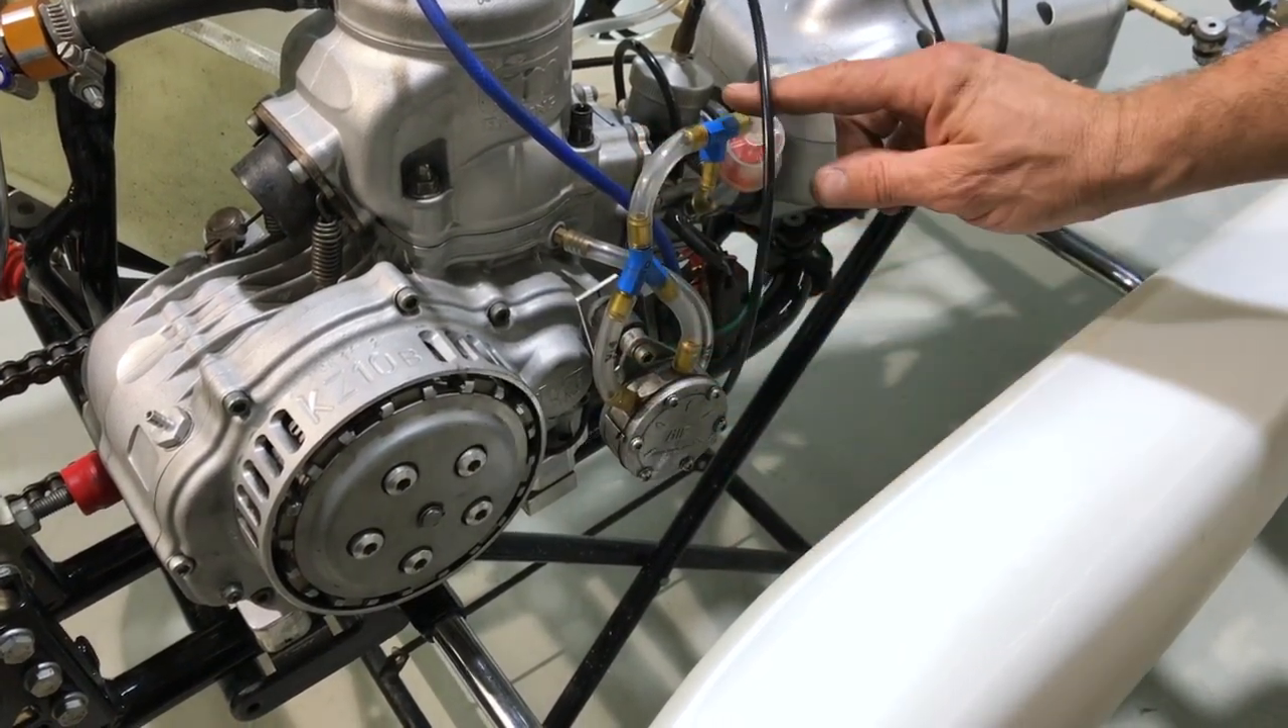So the fuel pump is installed onto this bracket here on the engine and then we've got the two lines coming out of there into one and then a T piece.